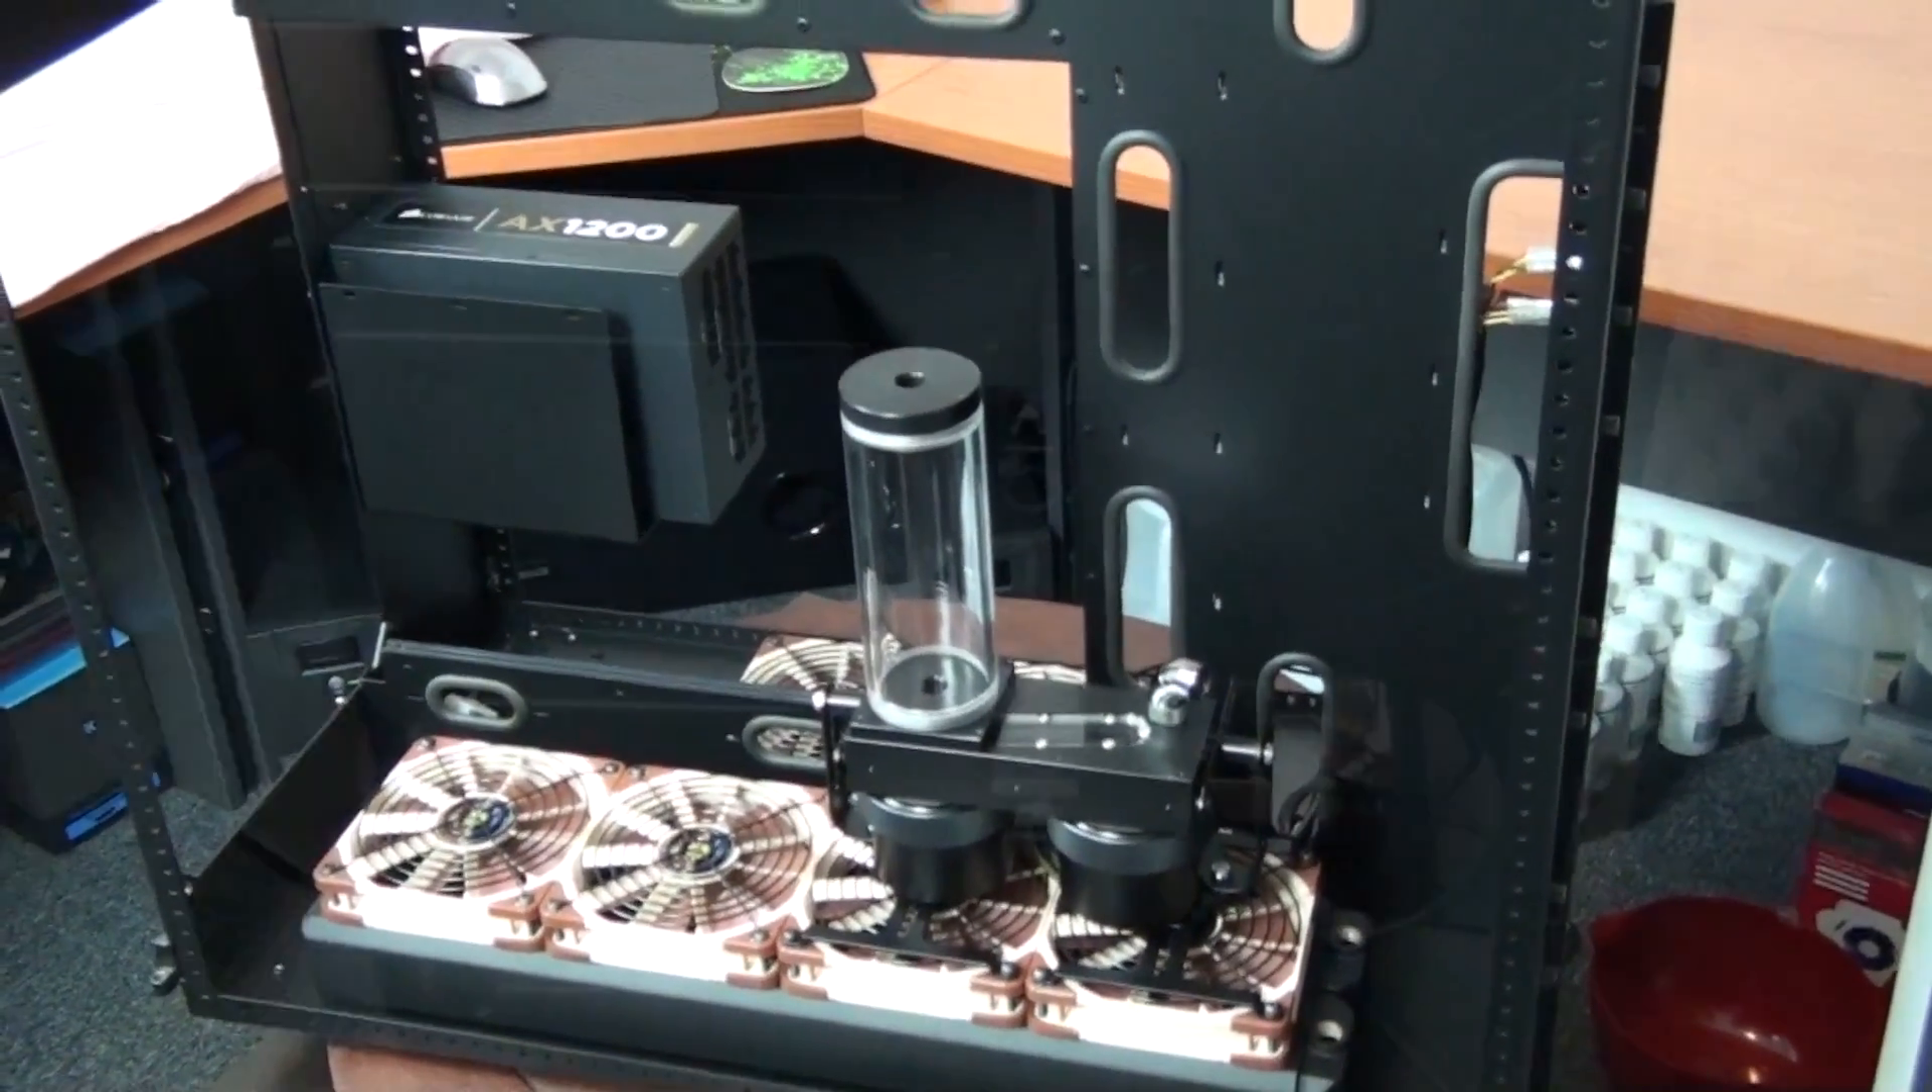I have also removed one of the power supplies. So, I just have a single AX1200 installed.